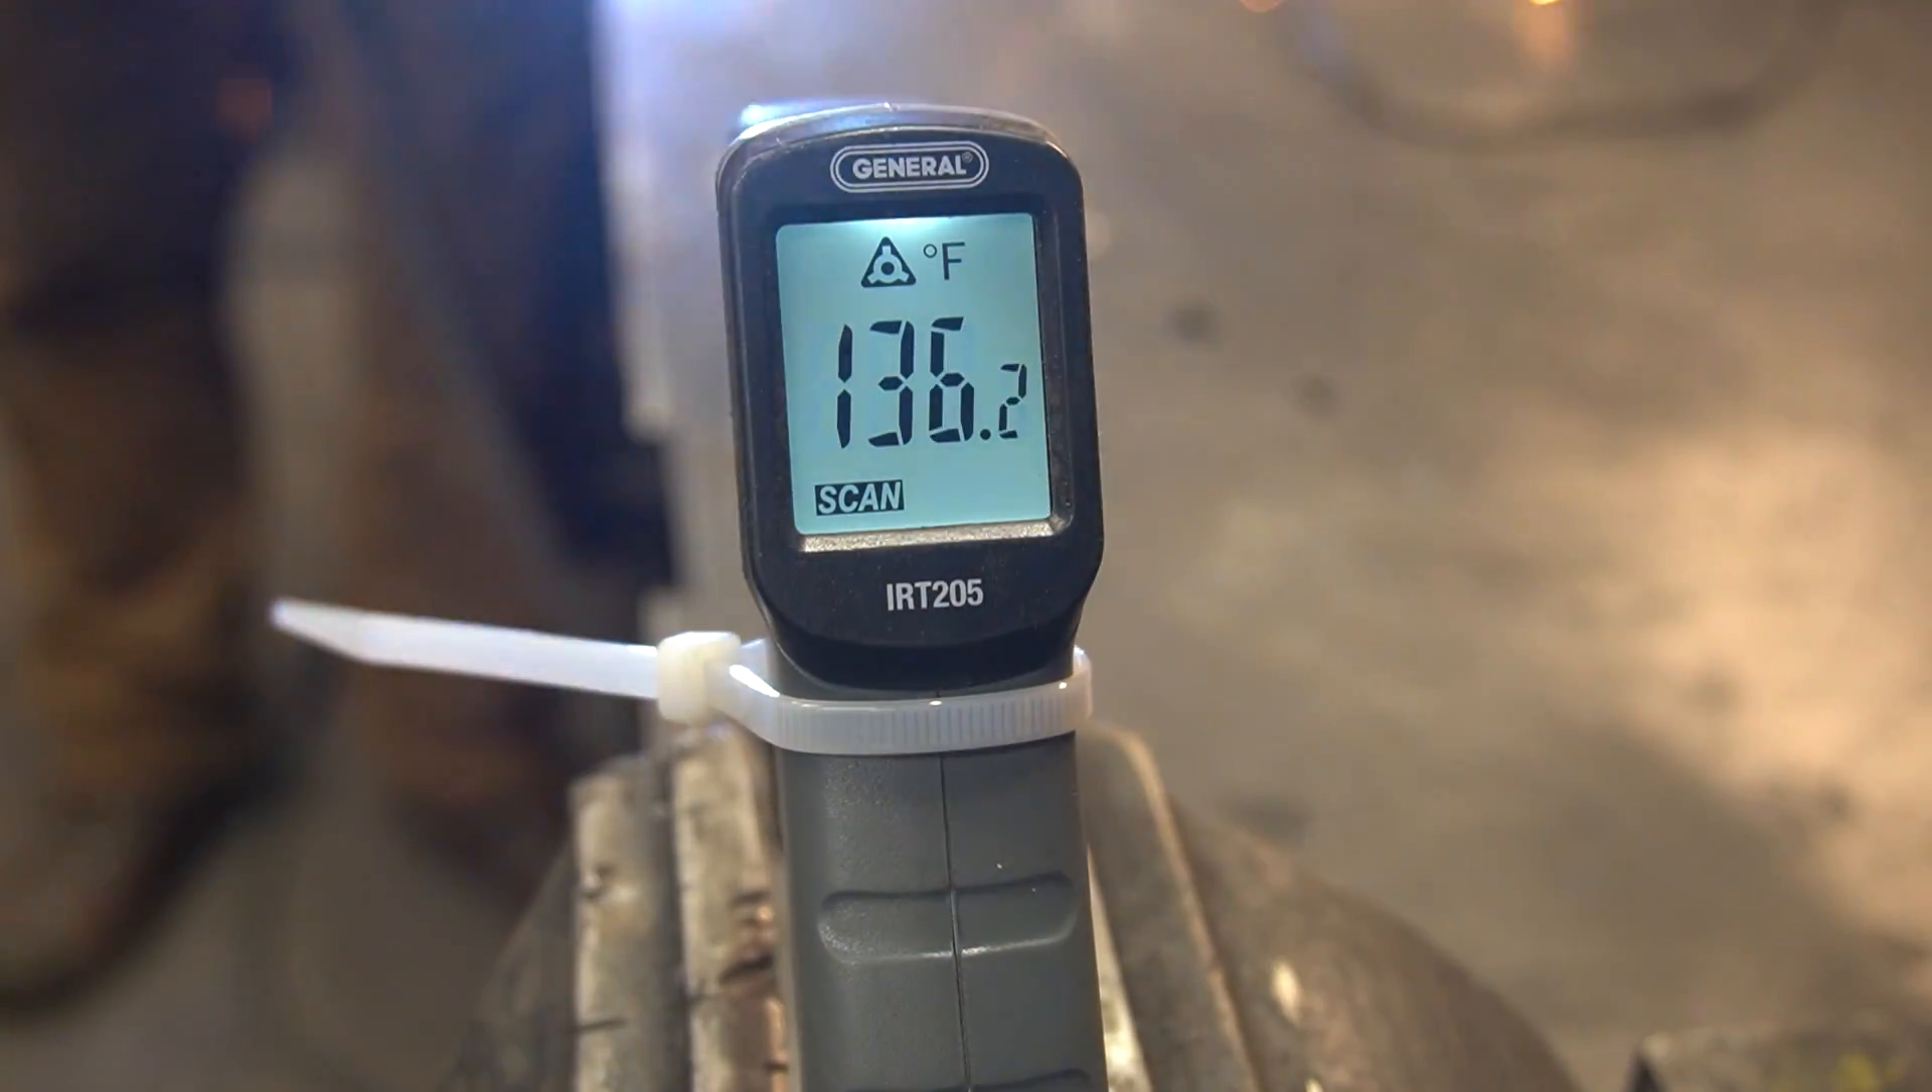All right, I've zip tied the trigger on.